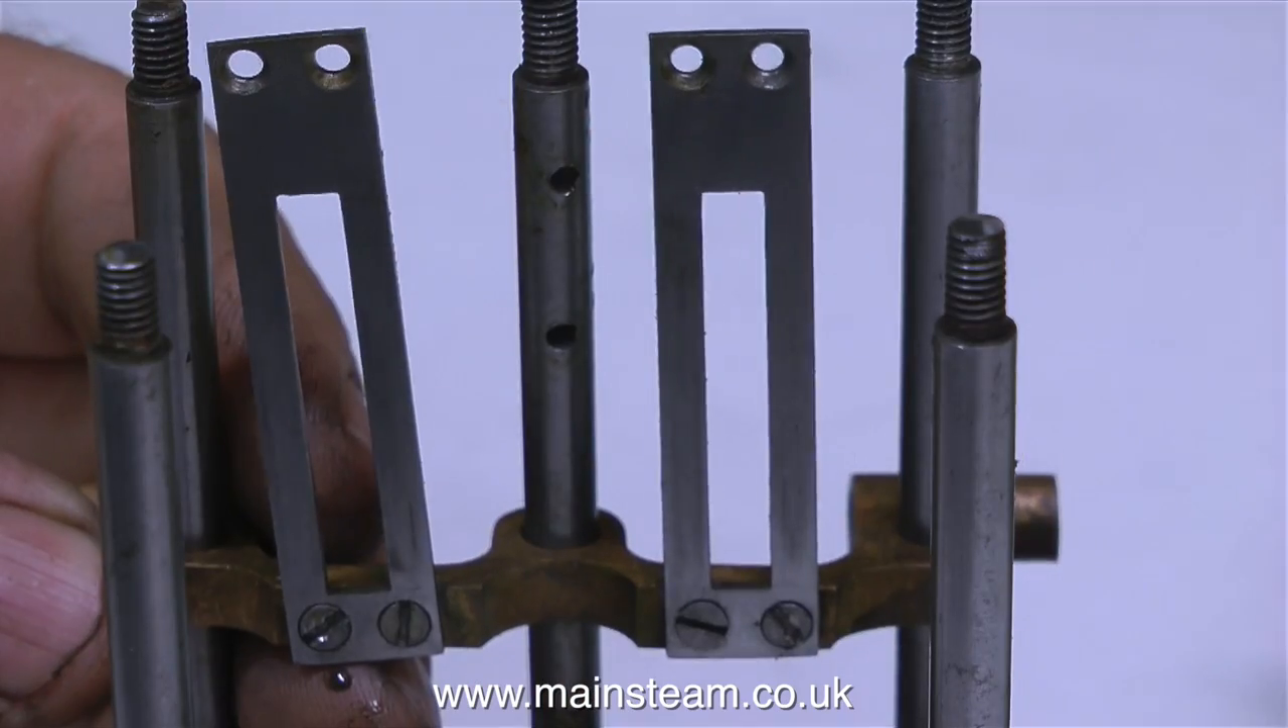When I fully tighten the countersunk bolts that hold the crosshead guides in place onto the motion bracket things are not as they should be. The left hand crosshead guide is definitely not straight.